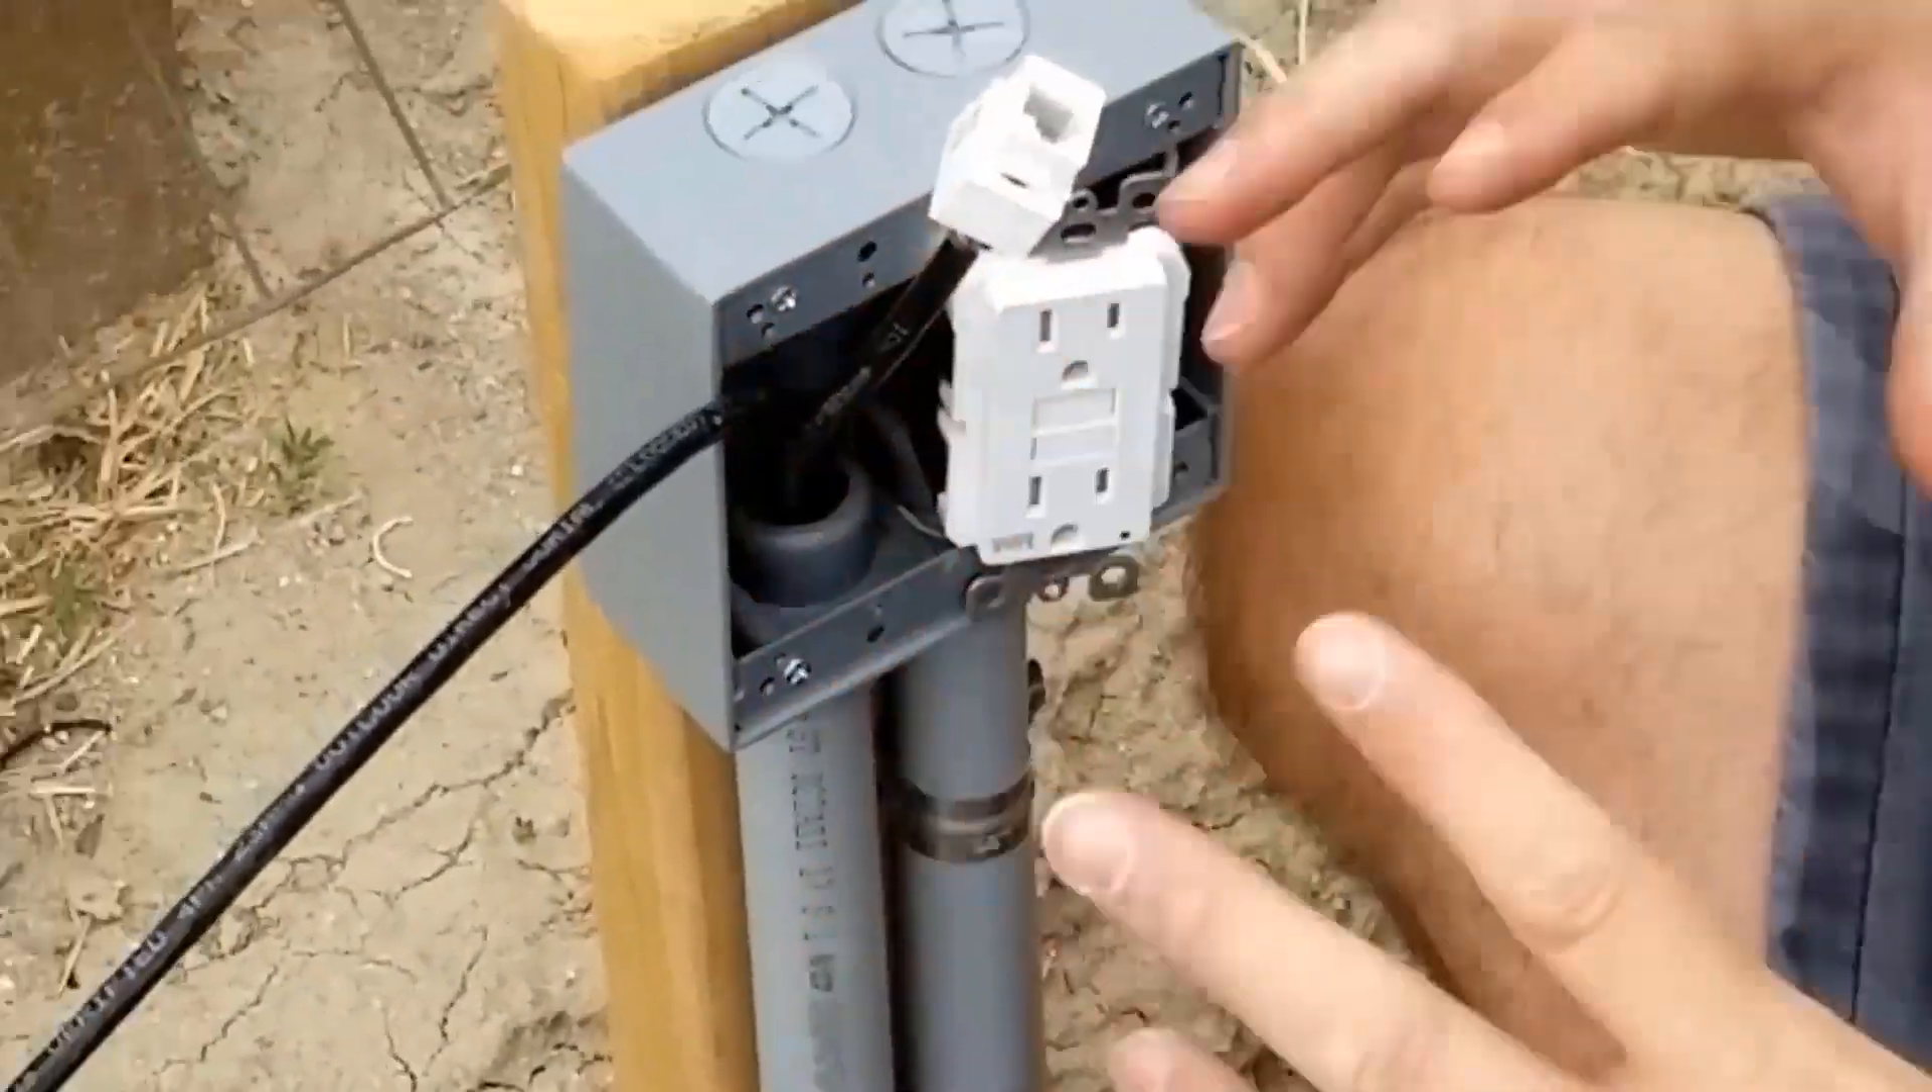I'm not going to put the face plate on yet, because I want to put the heads on the other end and test it to make sure the cord is good before I commit myself any further.